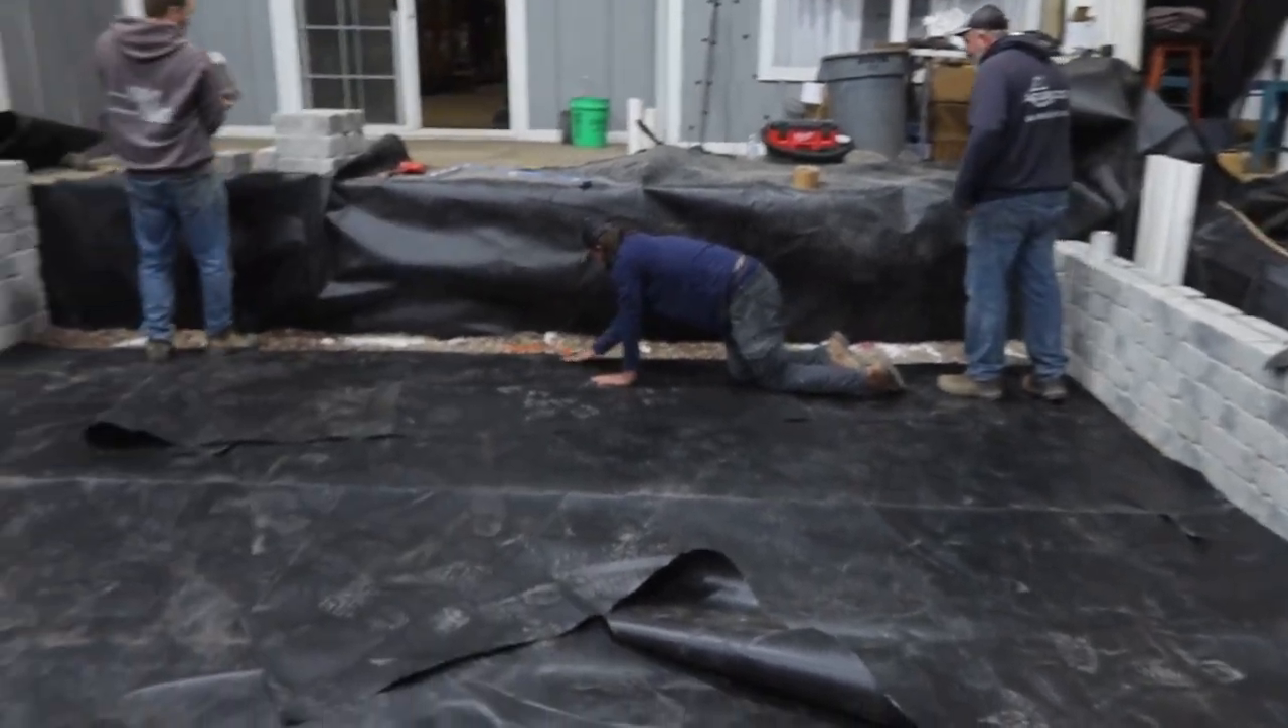We're just finishing up putting the drop liner over the top.